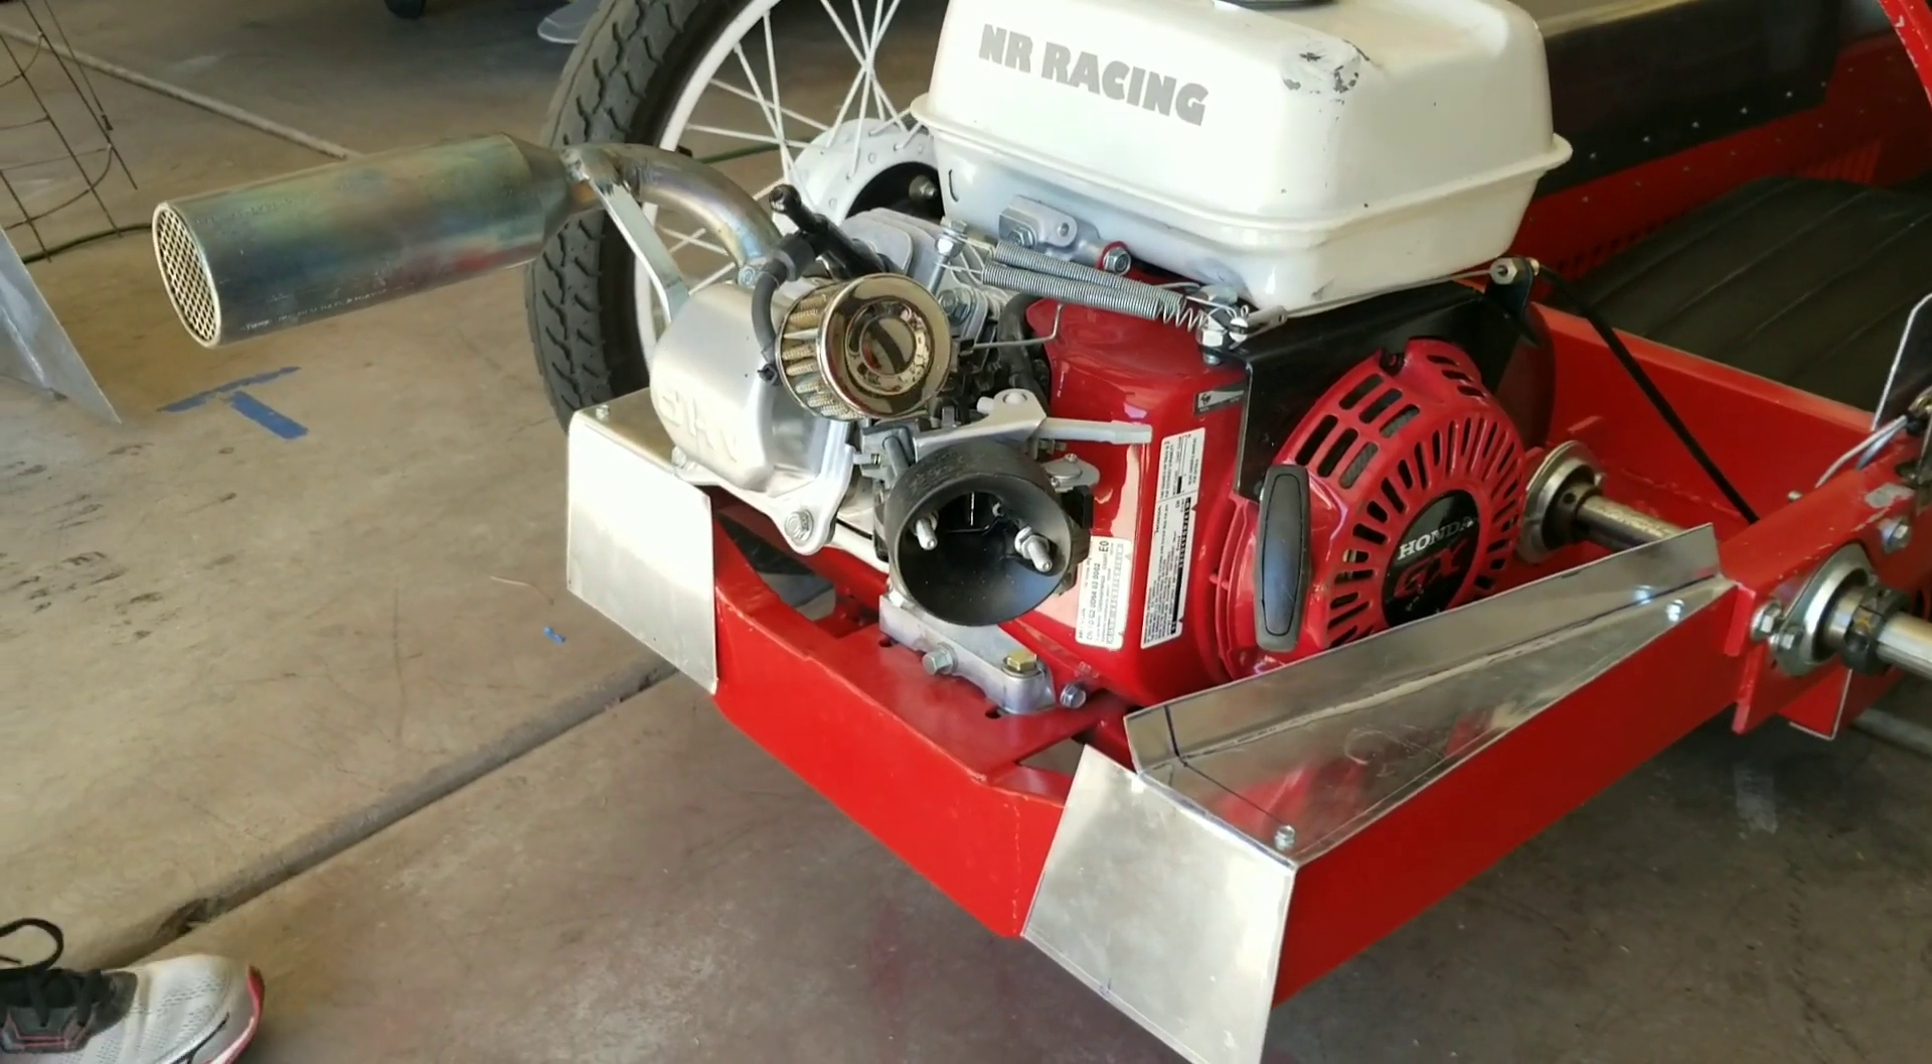Okay, so I've got these little panels mocked up.